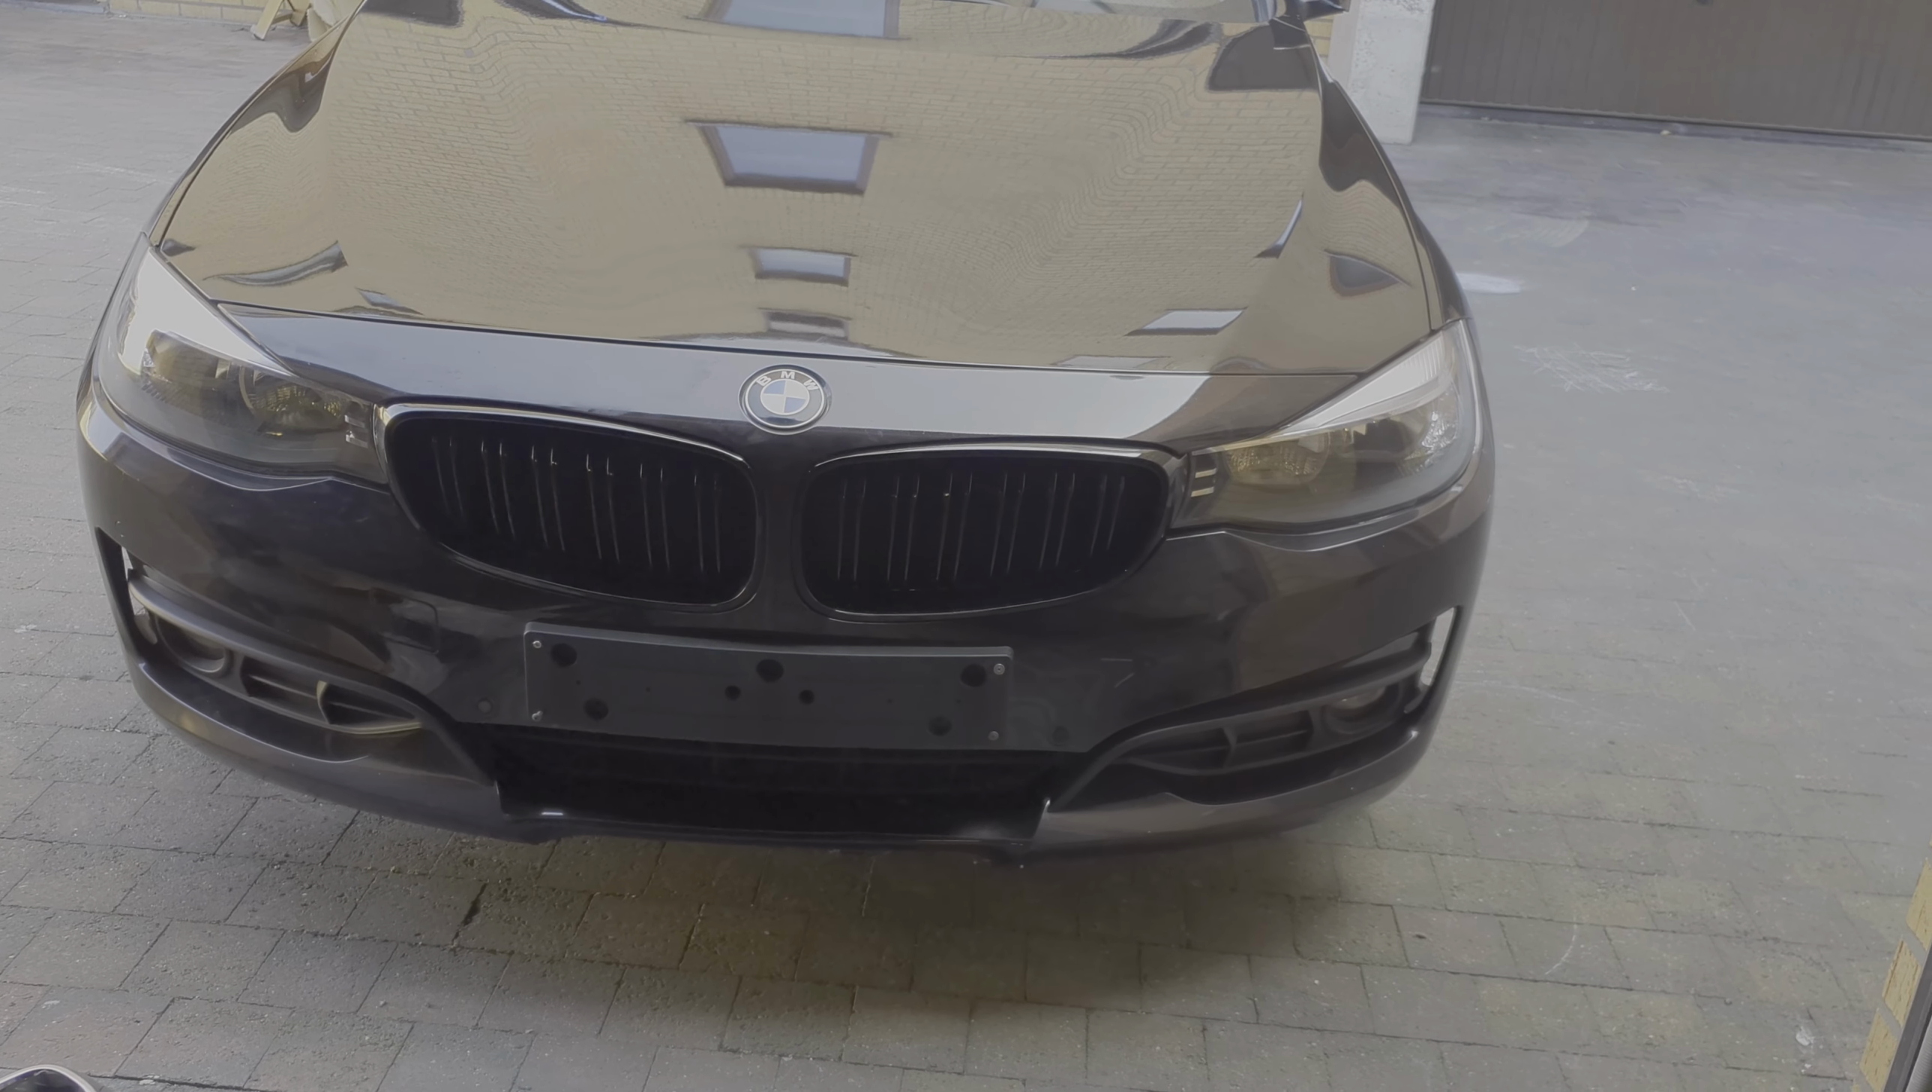Ну вот финишные решетки готовы установил на все про все ушло 15 минут.